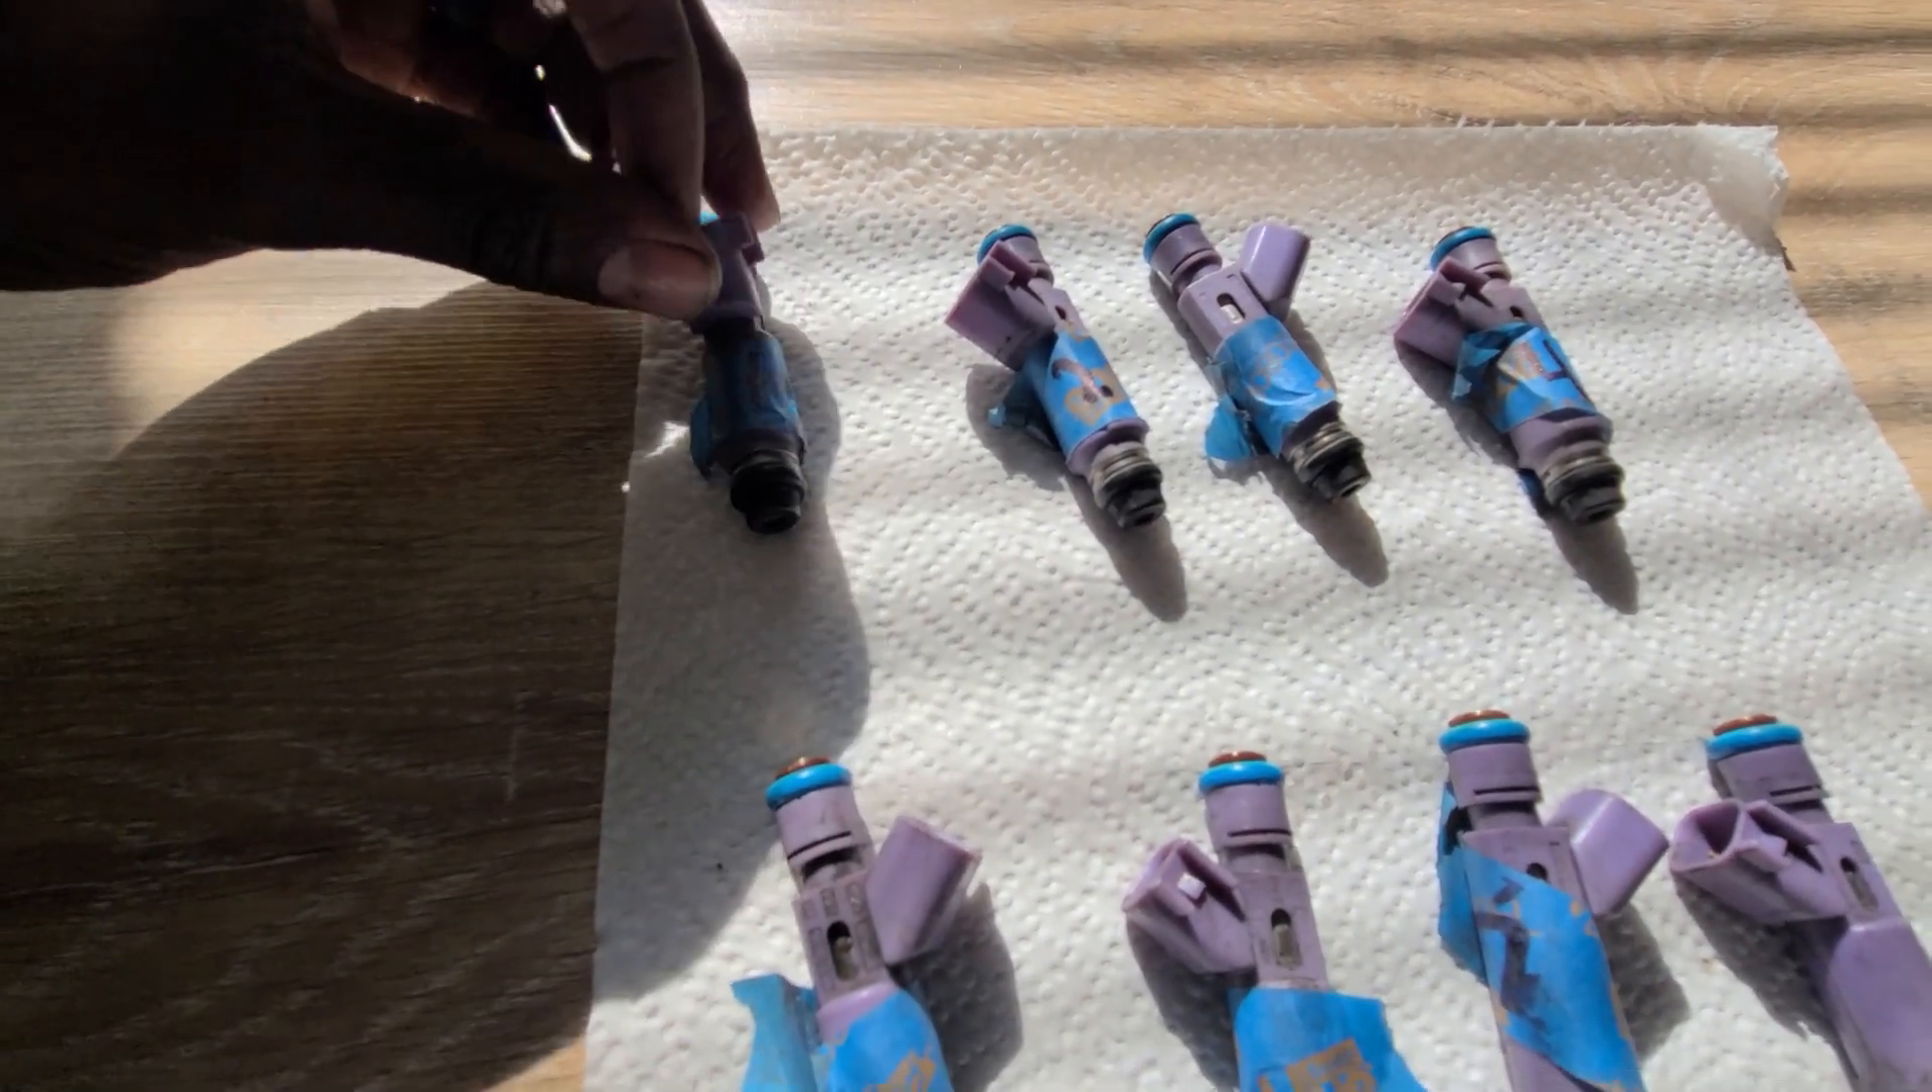Alright so I have all the injectors actually out of the truck and I went ahead and labeled them so I knew what order and which cylinder they came from.